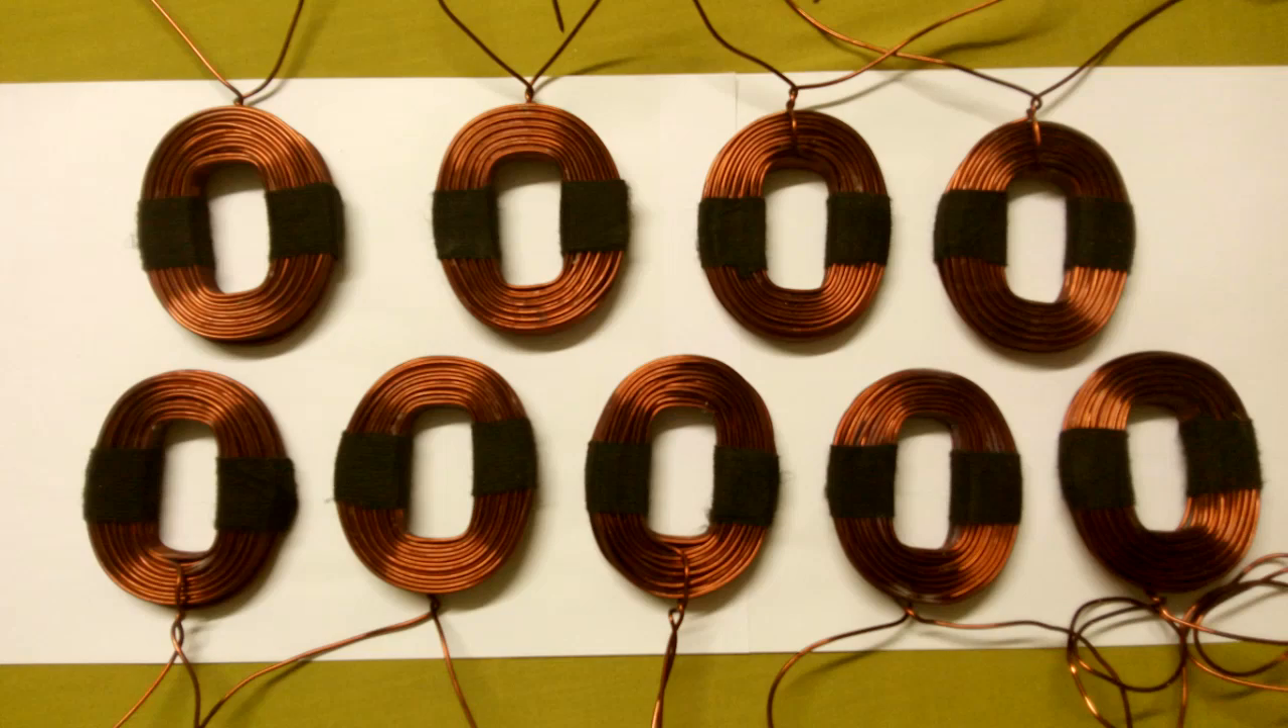To finish I removed the silver wires and used cloth tape.